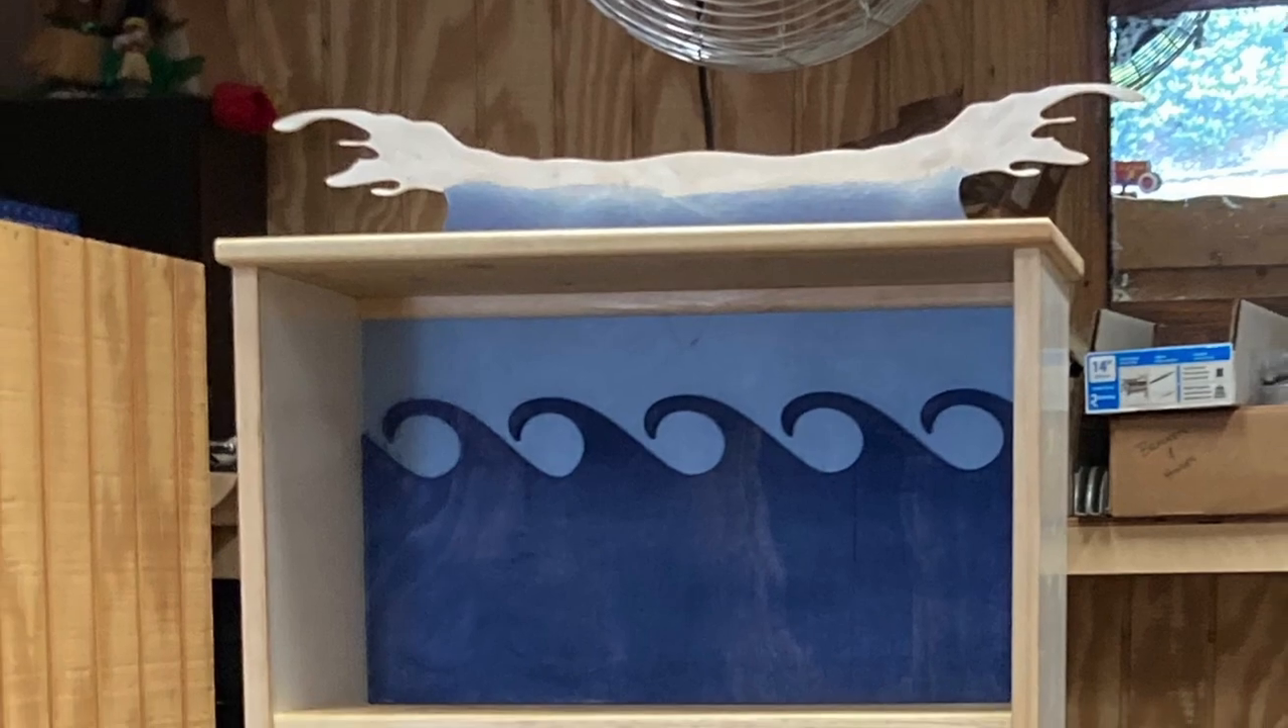And we also put that big crashing wave at the very top.